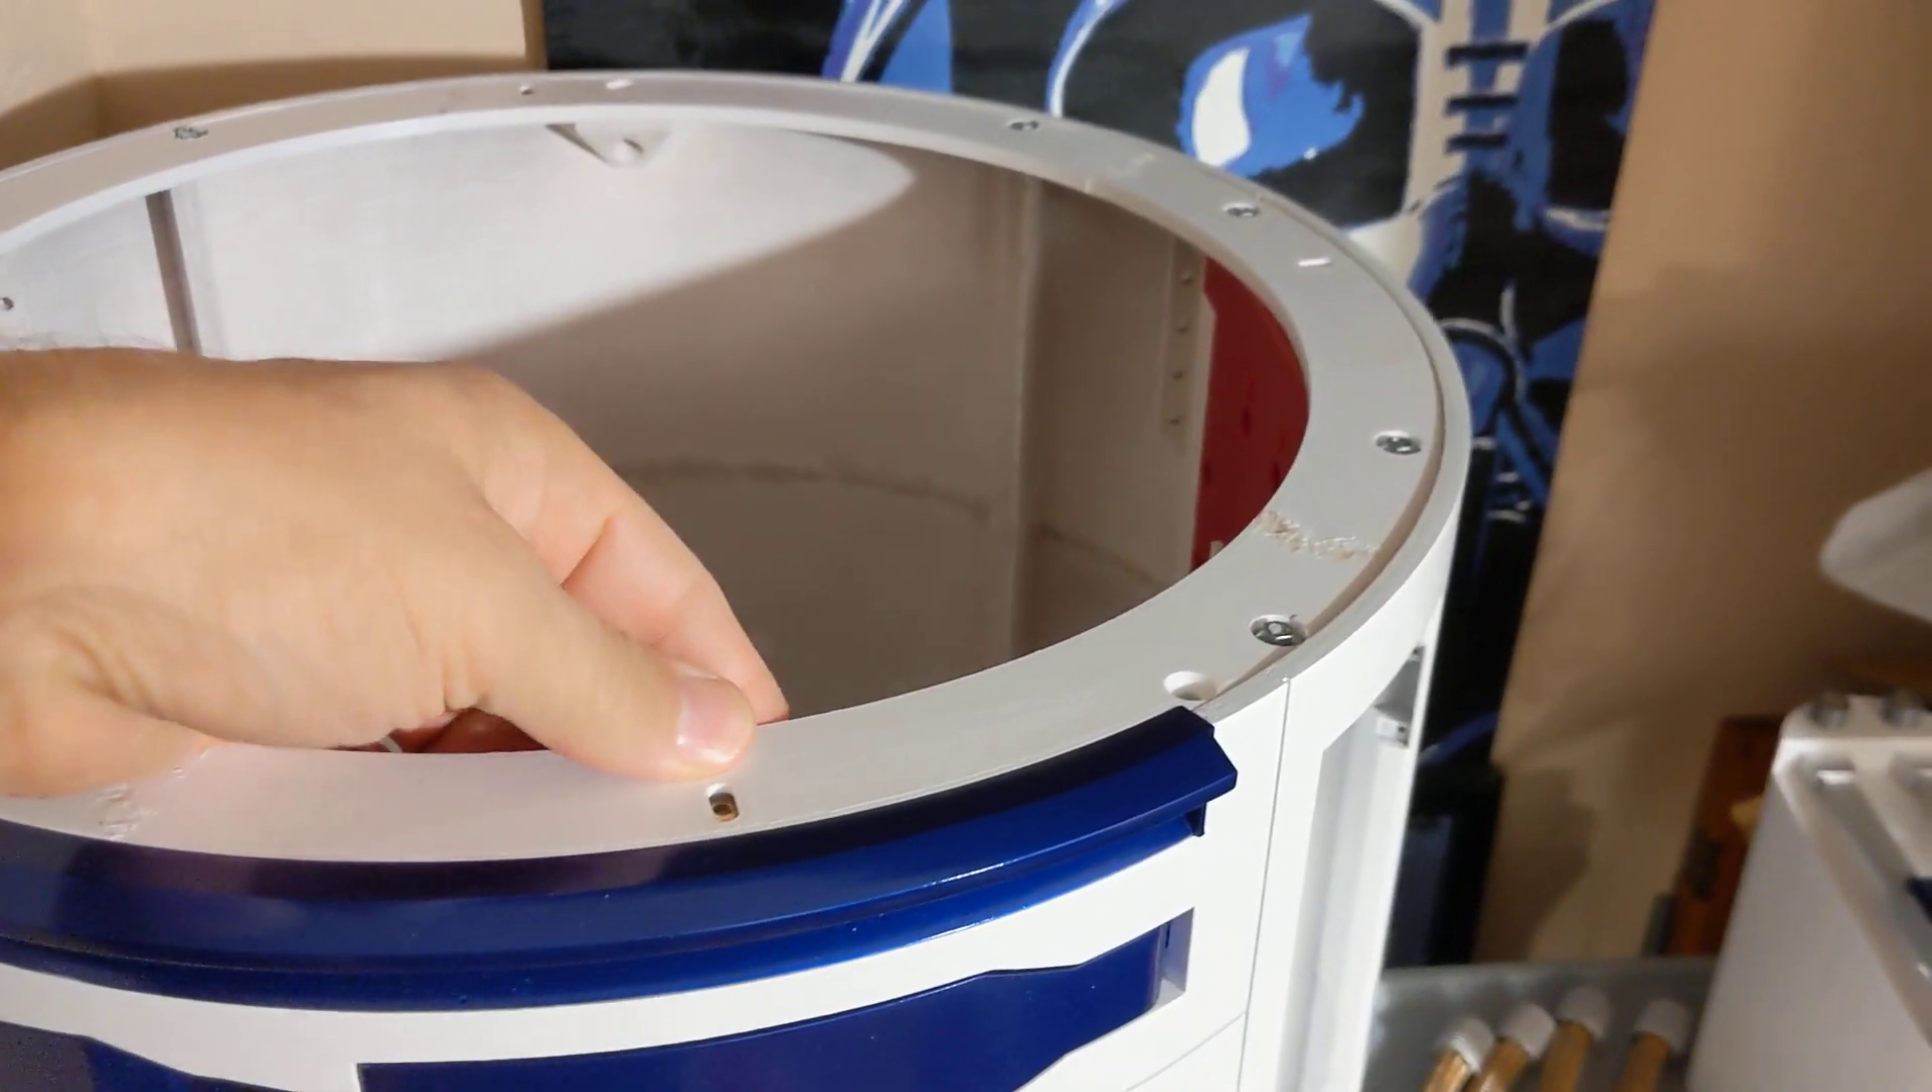Now I did get the top ring the top ring bolted to the frame.